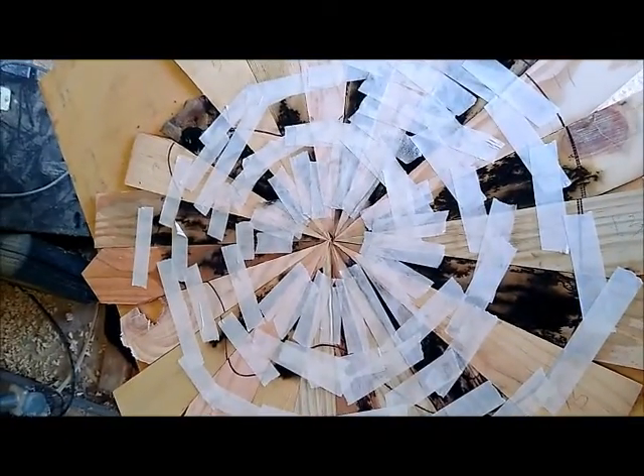Then you're going to see I put all these pie shaped pieces together to be glued onto the body blank.